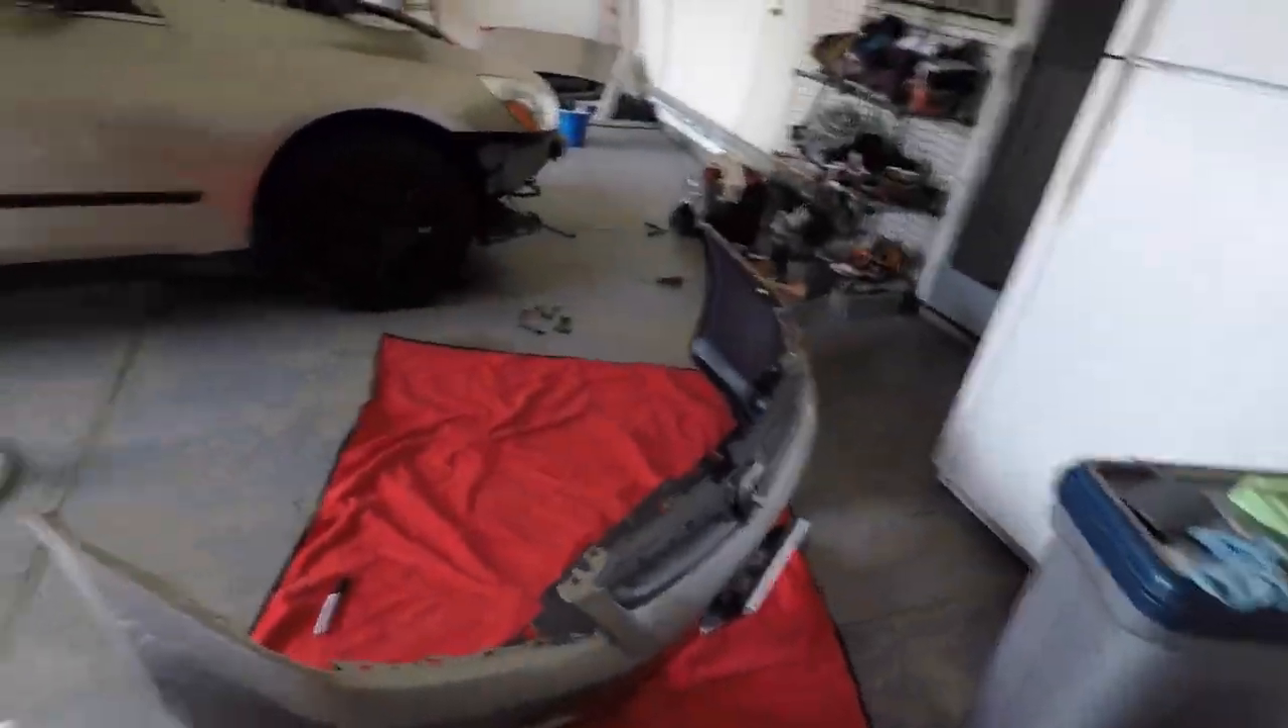You guys can see we got the bumper off.